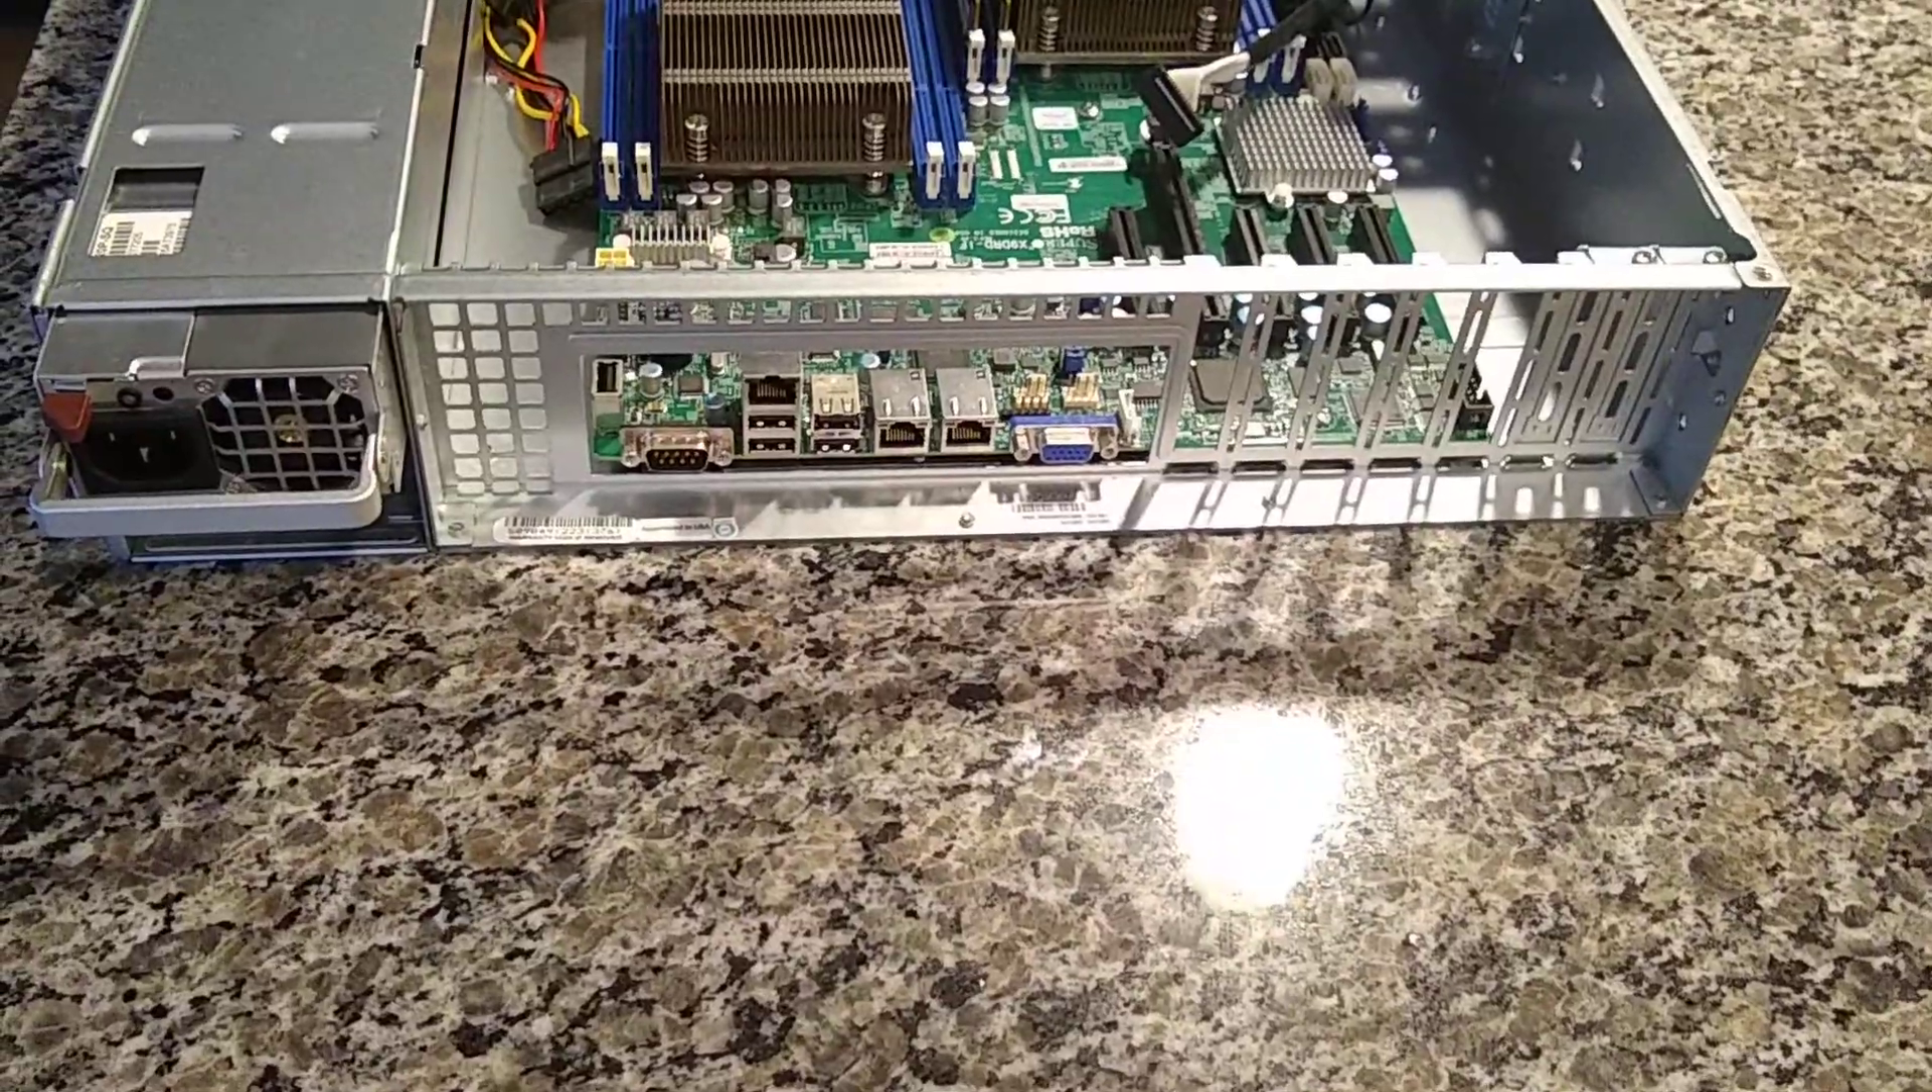I'm still missing the I .O. shield.